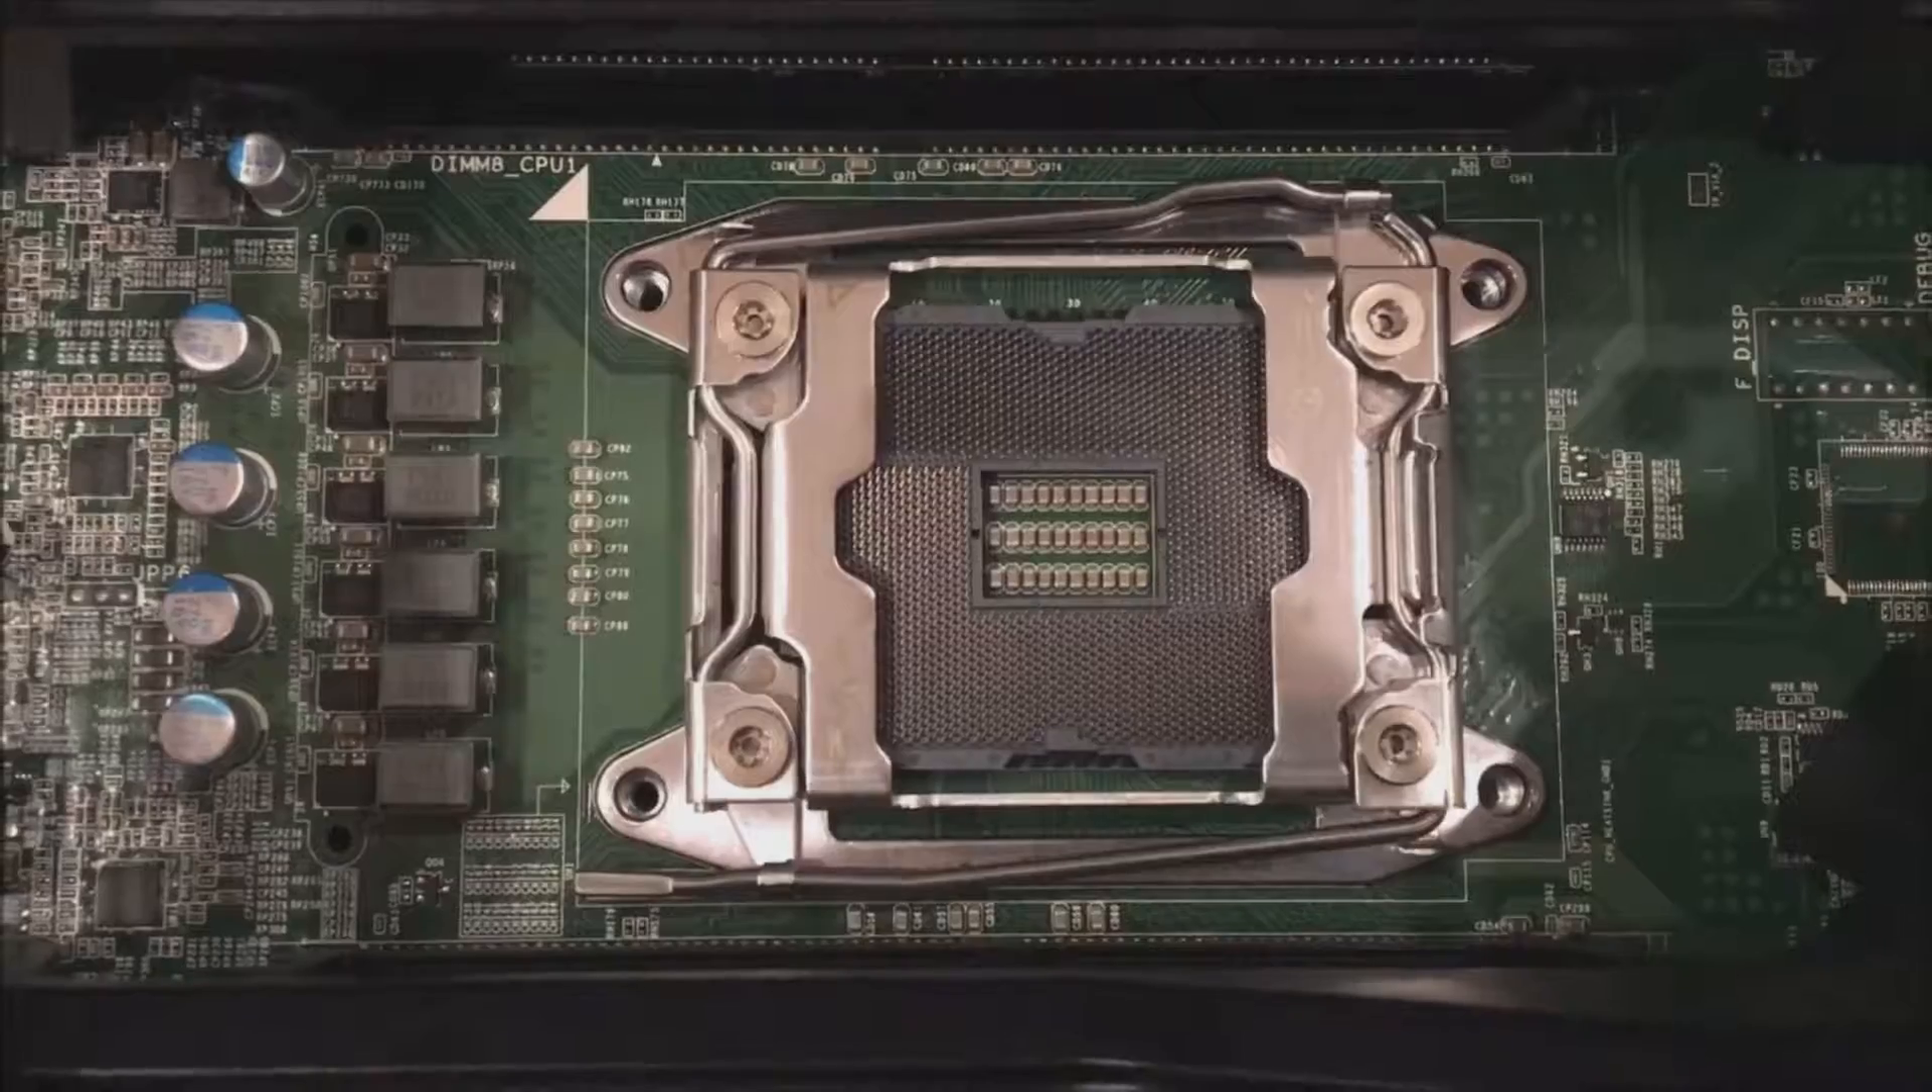We have no CPU installed it's very important to be very careful around the pins.